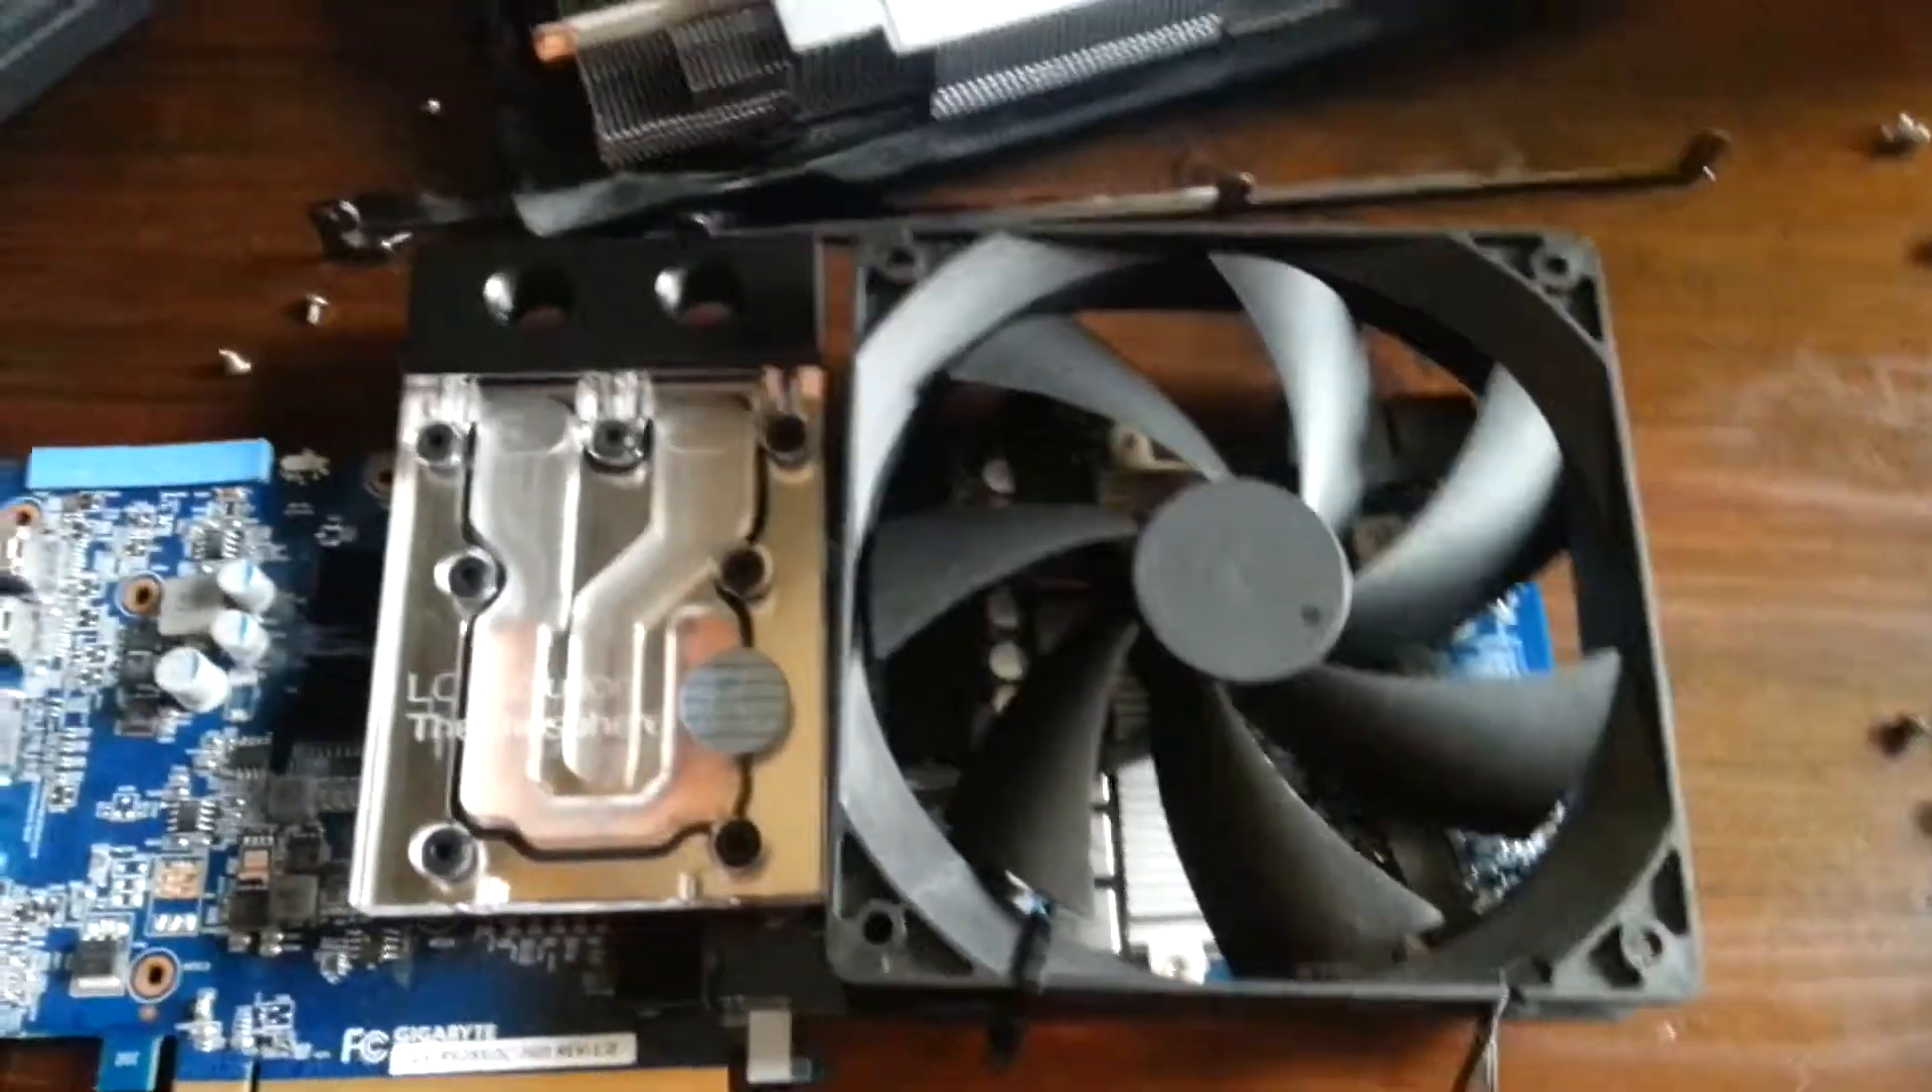I added a fan on top of the card, as you can see right there.